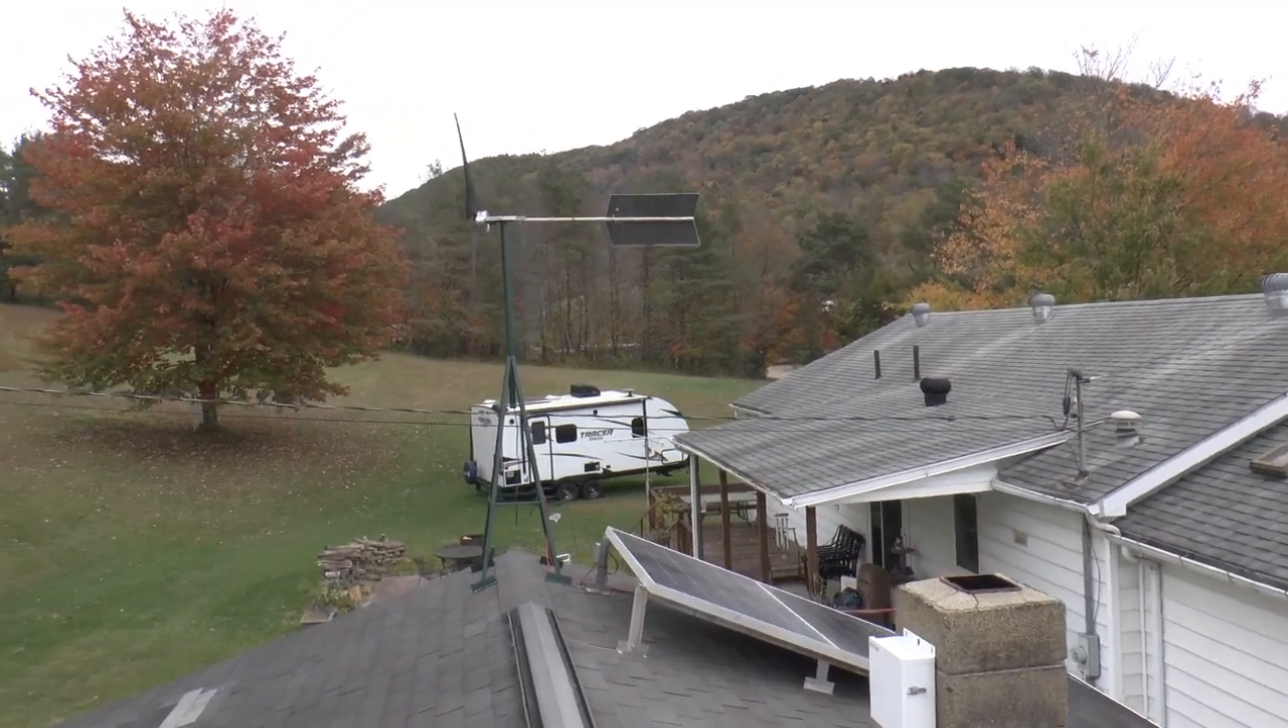So I got the hoverboard windmill mounted. I made this little tower thing.